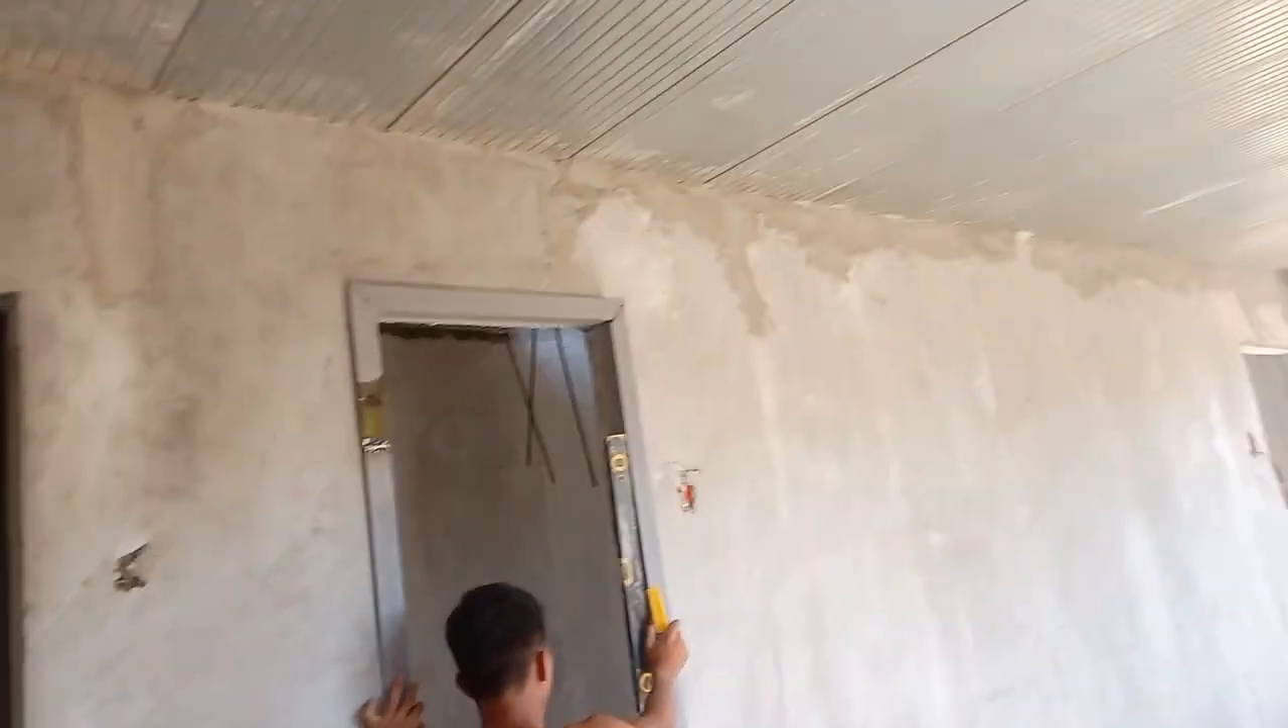Nalagyan natin ang hamba gamit ang tubular.